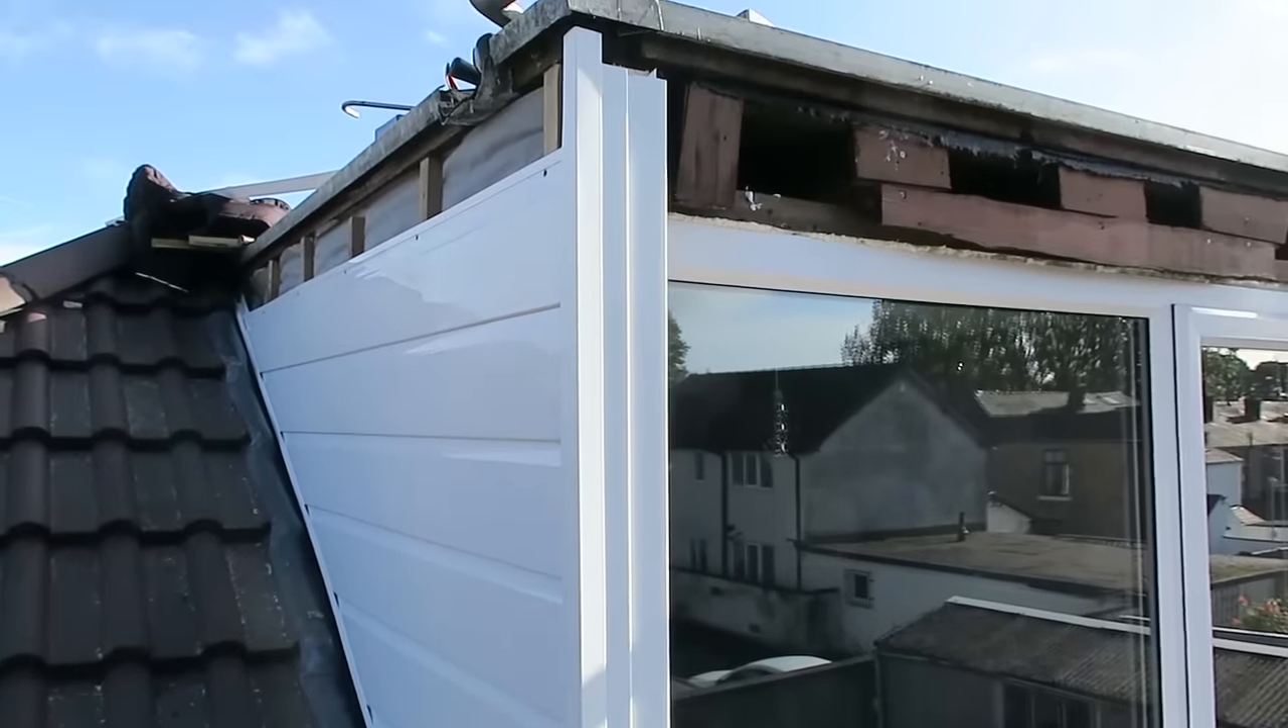I've just finished that corner off with a corner trim.